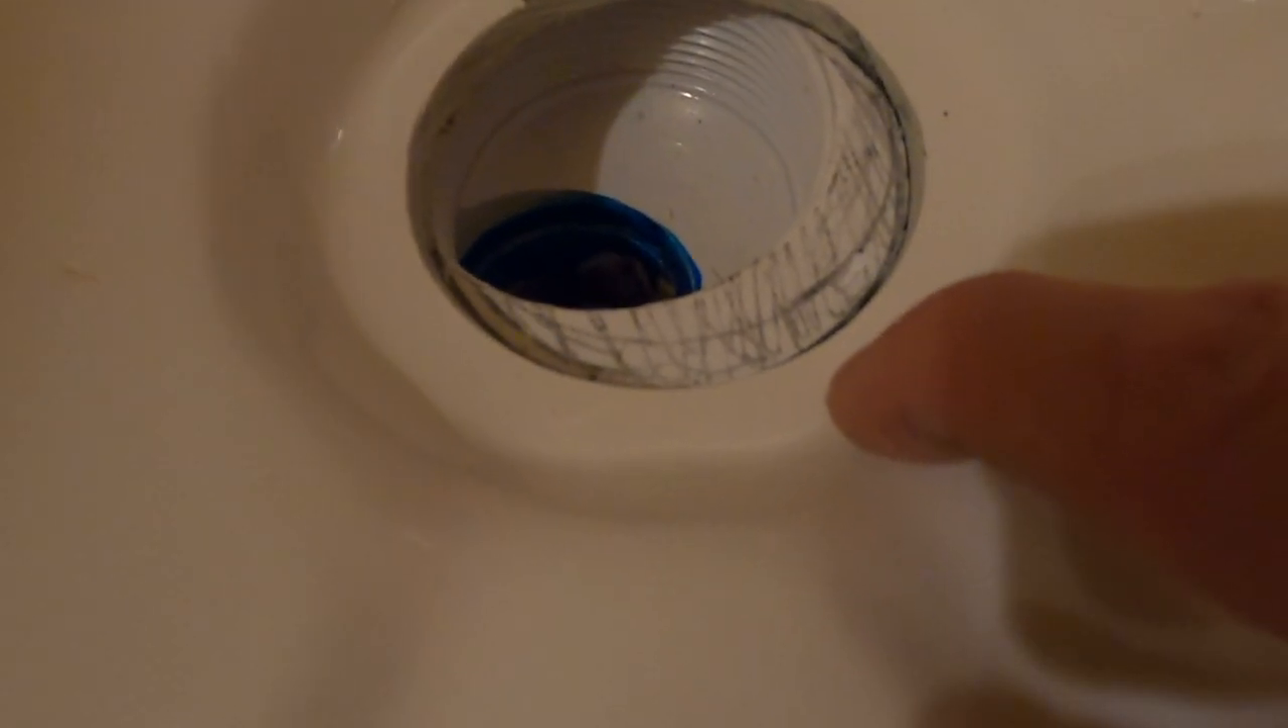You can see where my drain is off it's about half to three quarters of an inch.